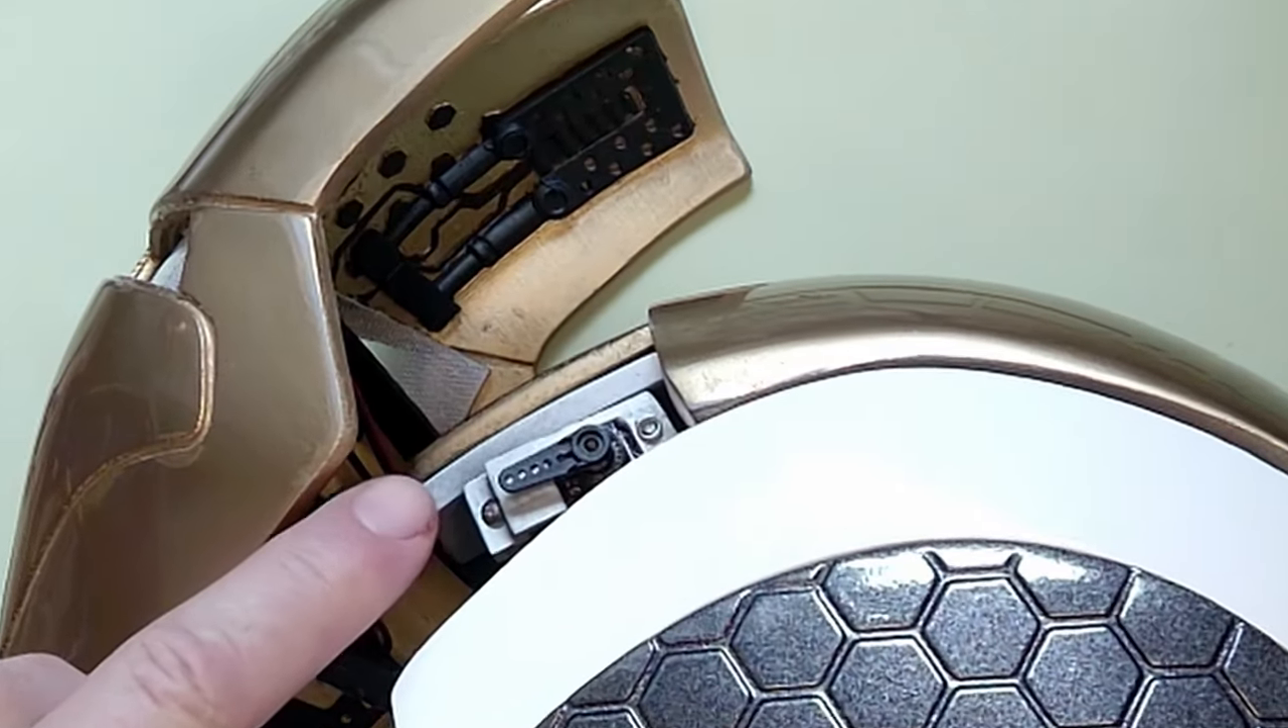The first thing you'll notice is I've got a servo horn already on my servos. I haven't actually connected my servo arms.